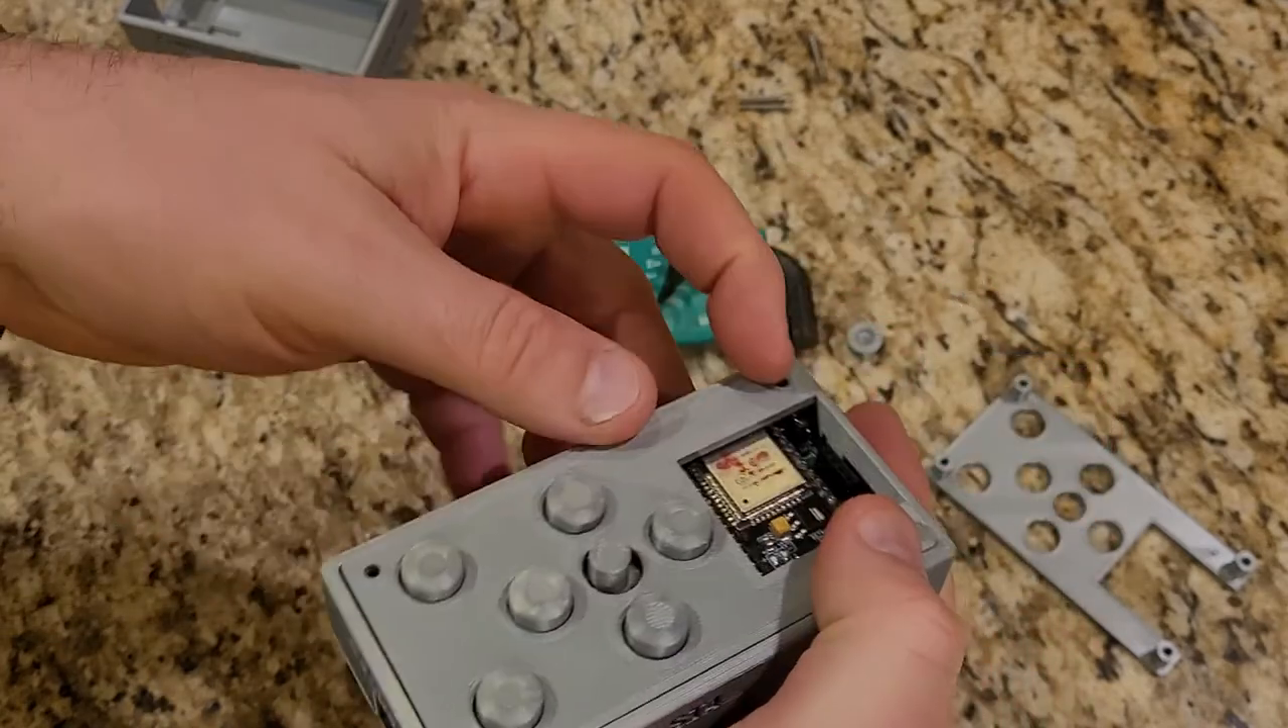I have my four directional buttons and my two speed buttons down here and I already have installed the gray five way buttons.